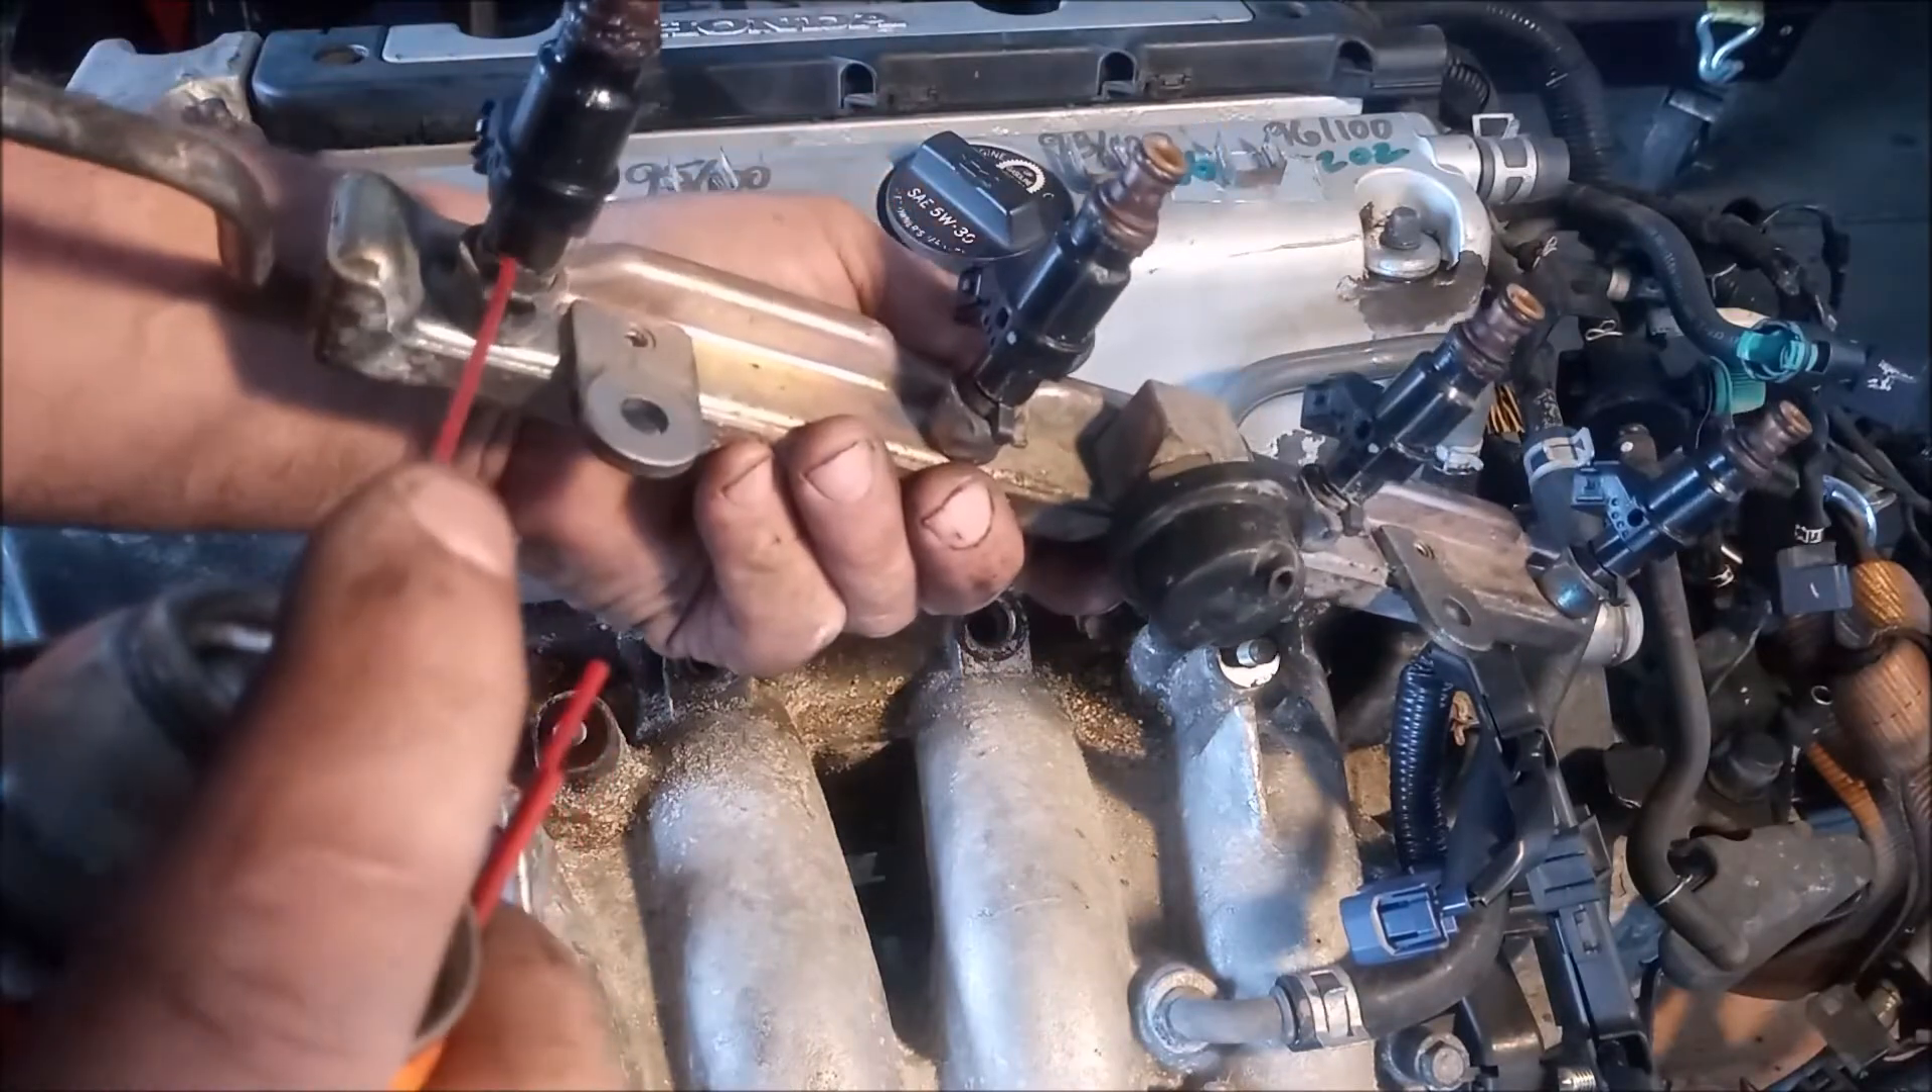And here comes the entire rail. All with the injectors attached.